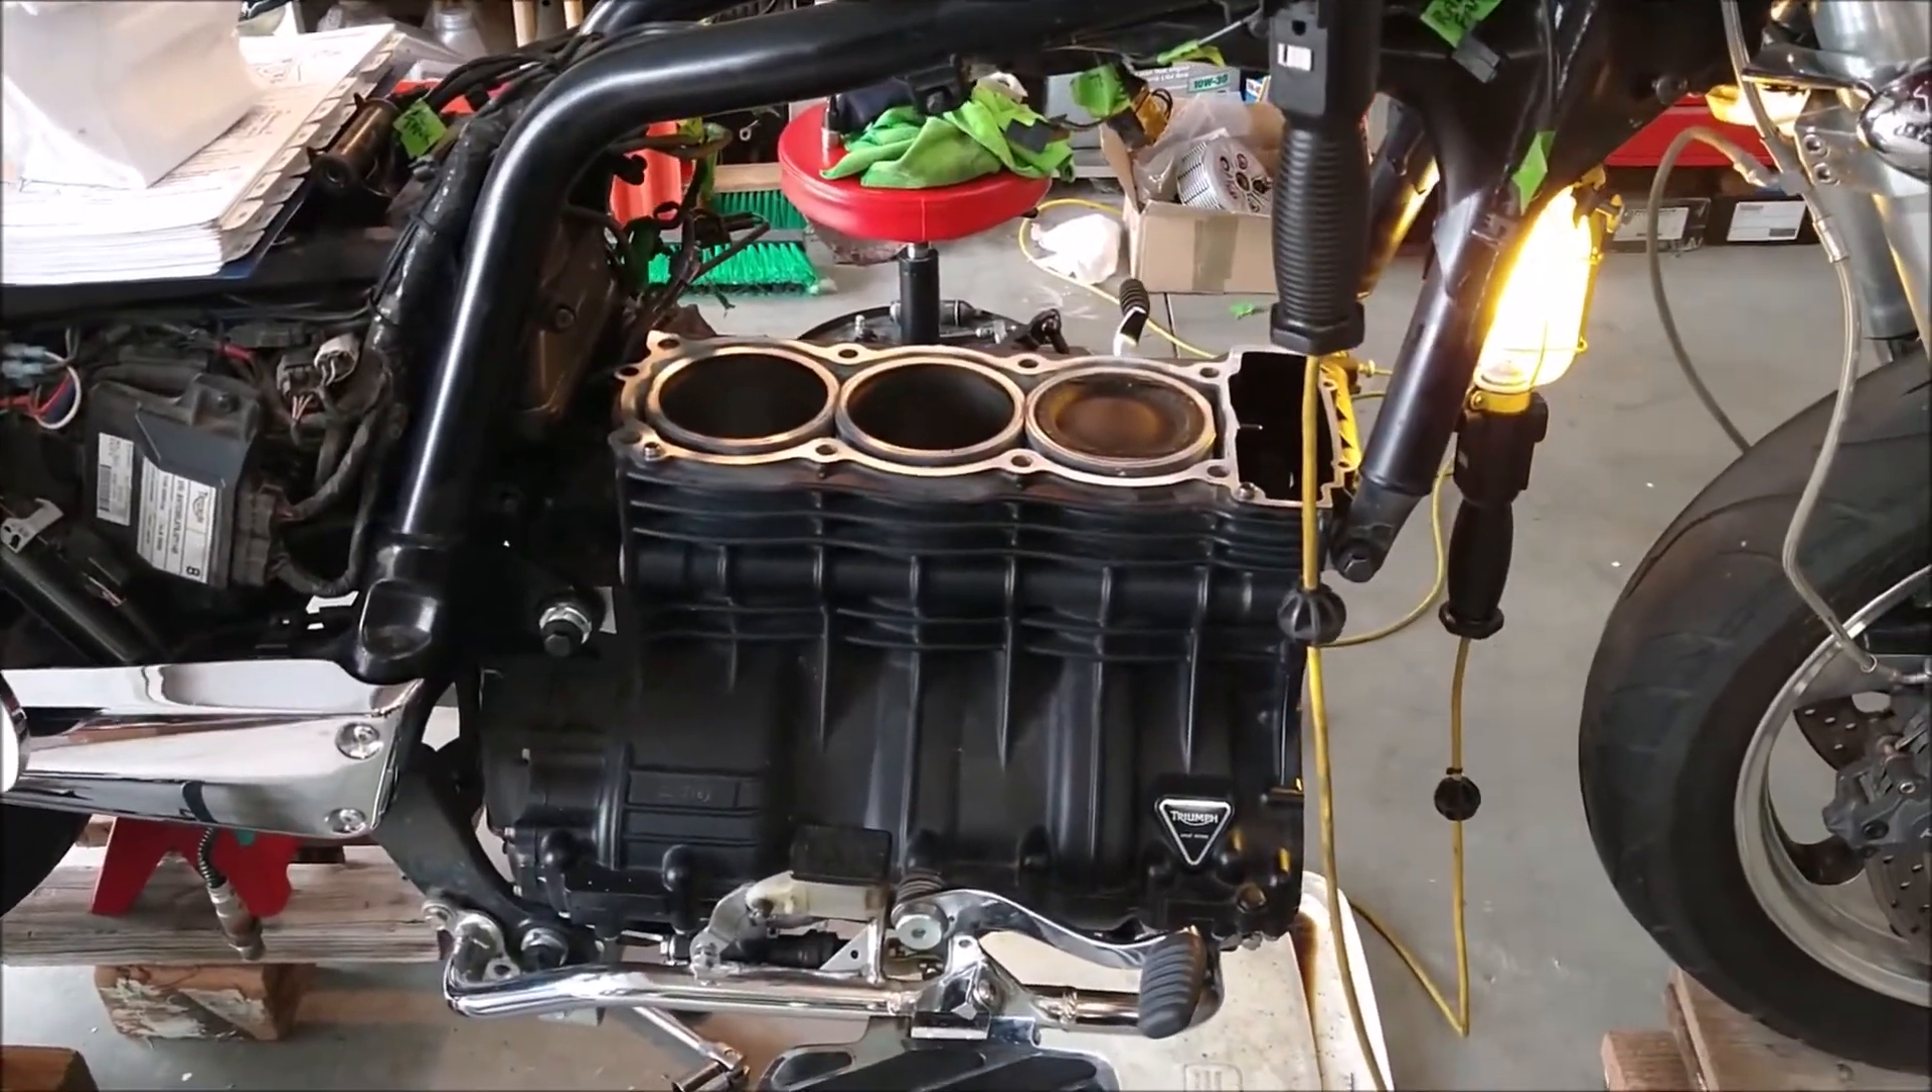It looks like he's got the head removed here.